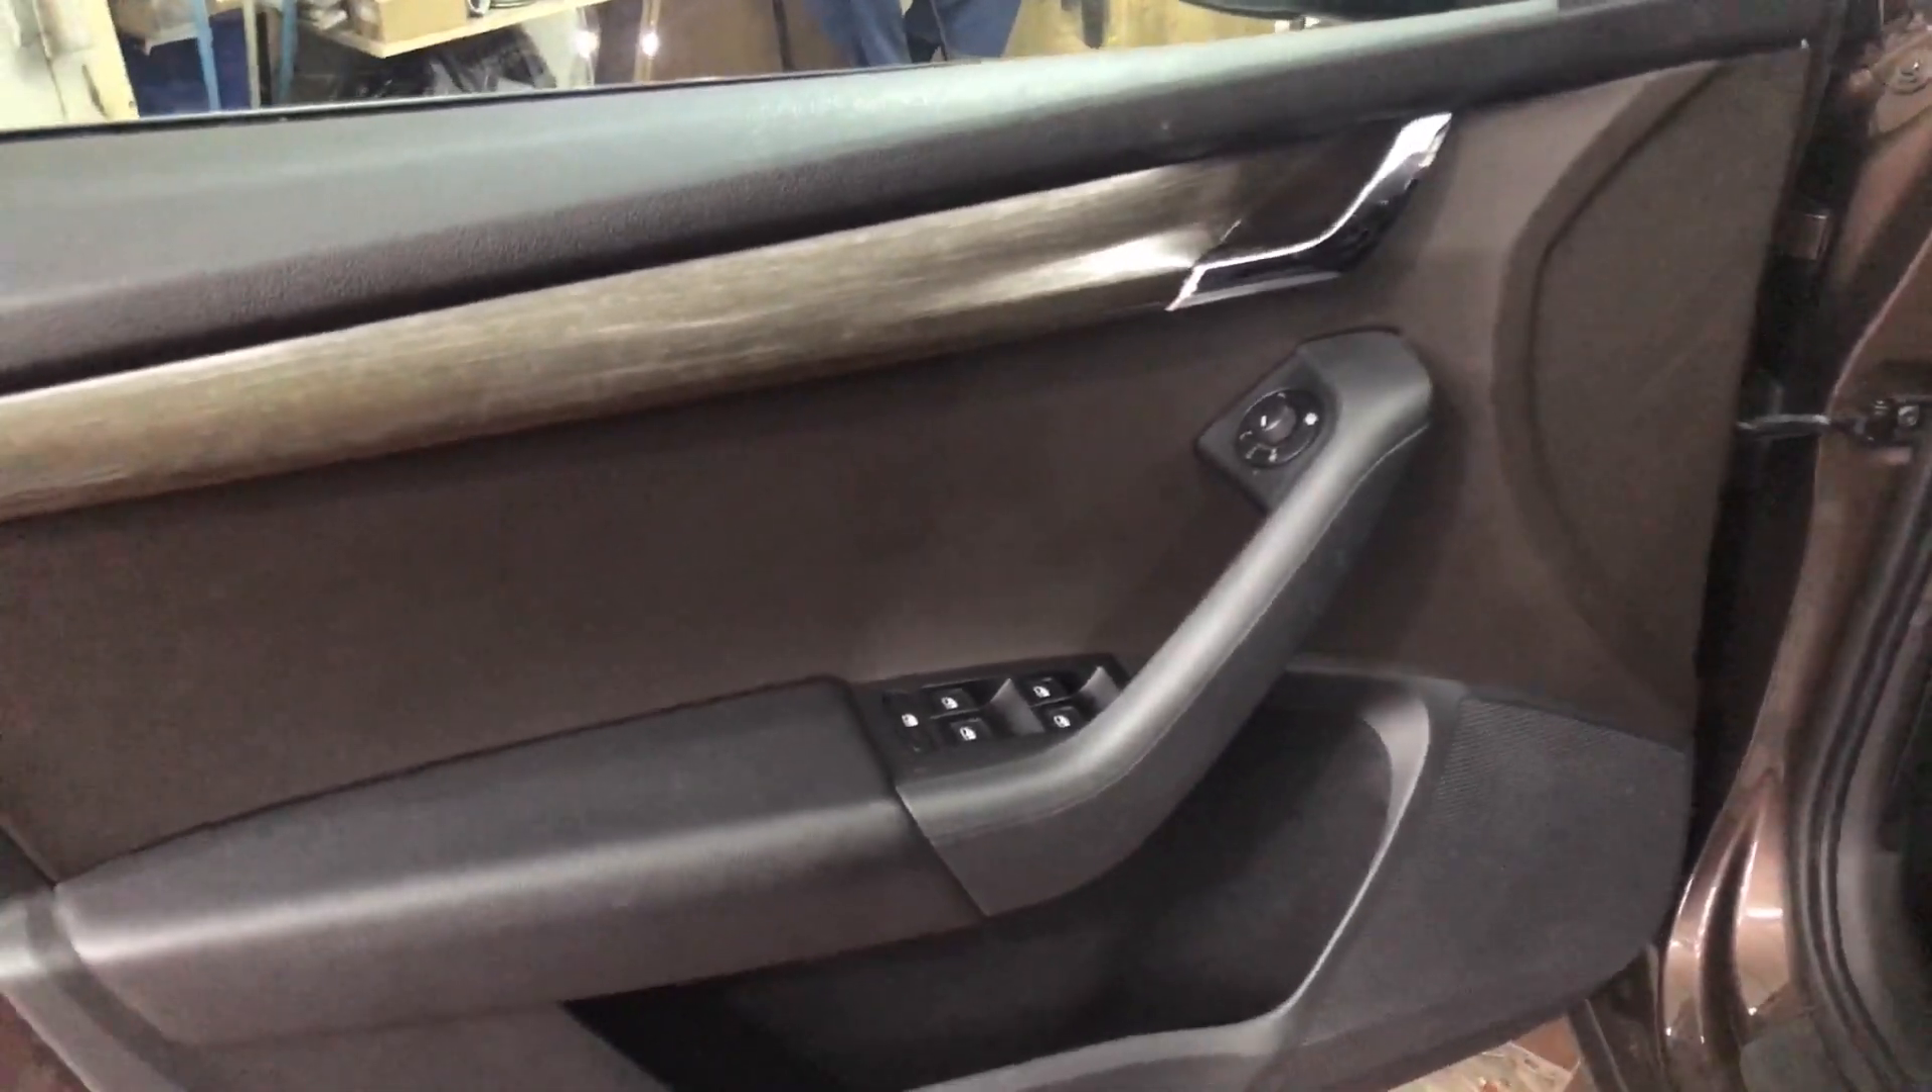Весь пластик, все детали стоят на своих местах.